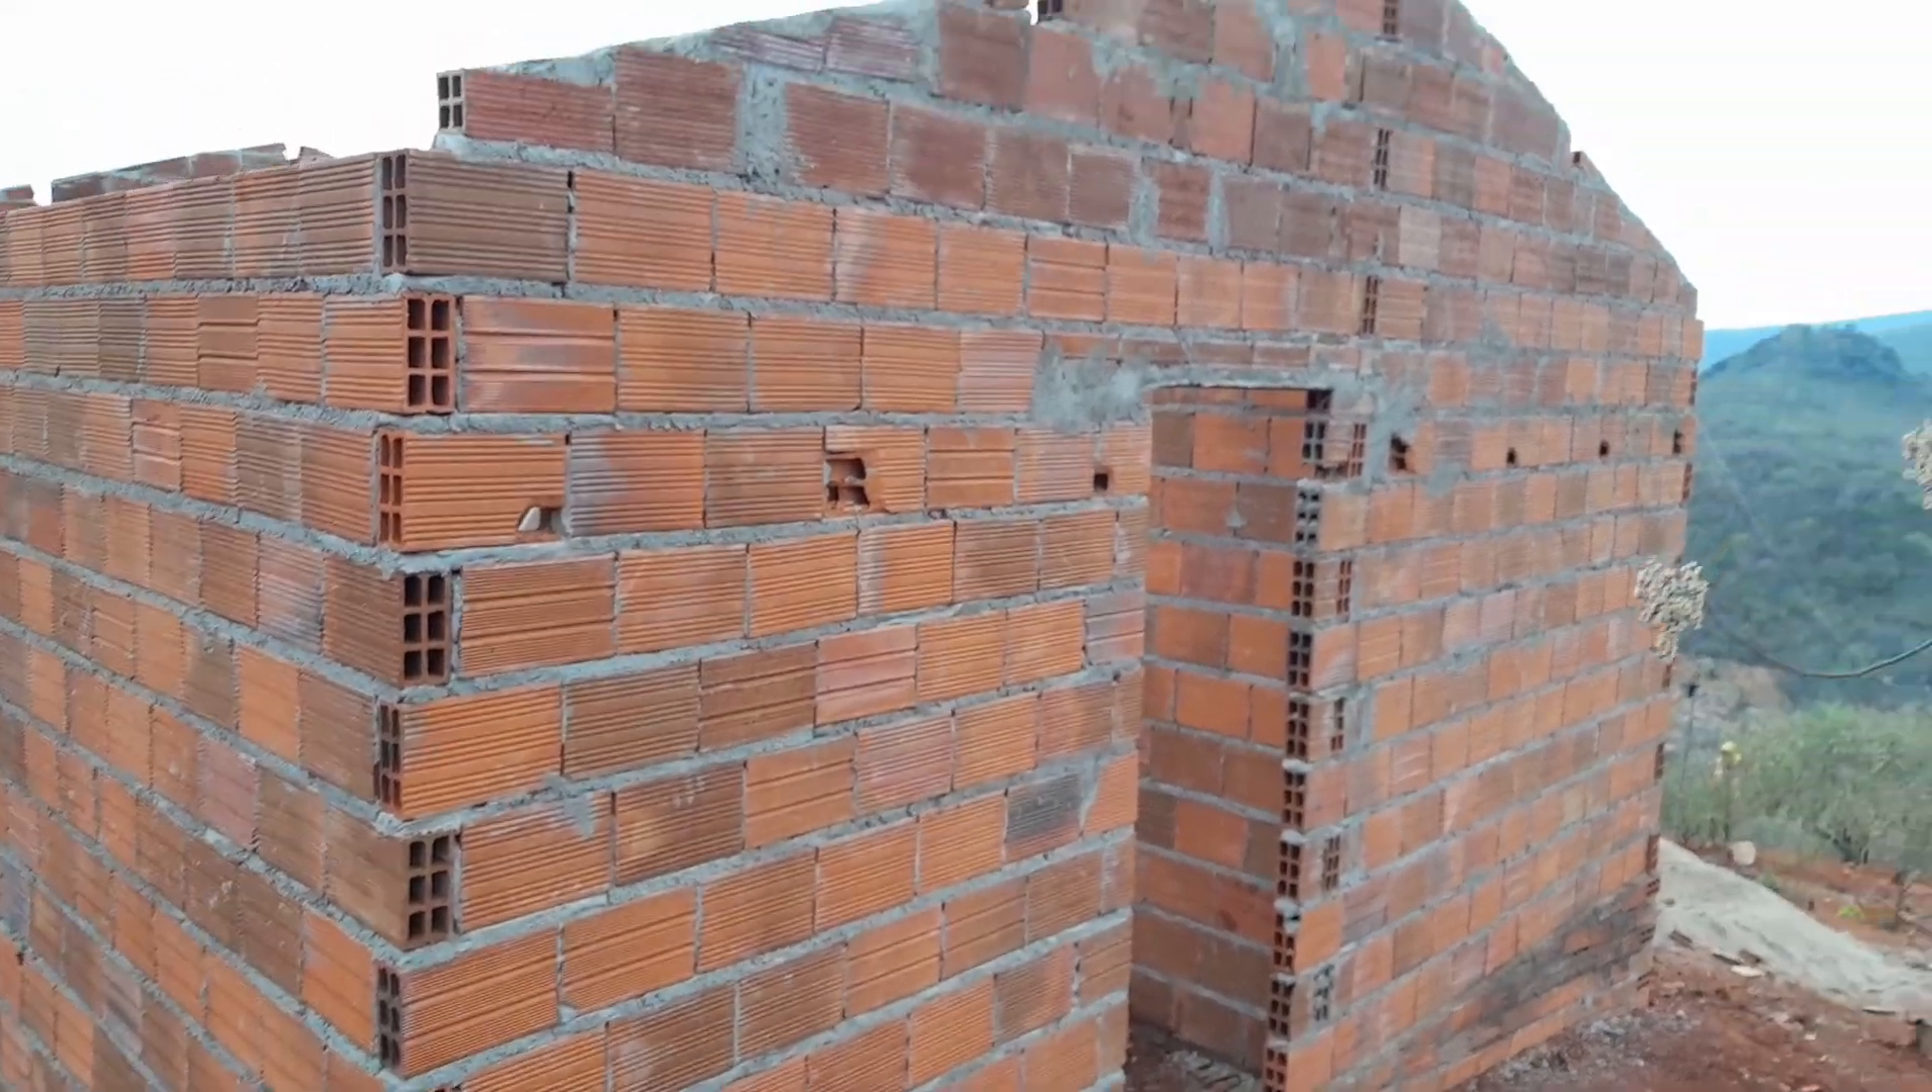Essa casa ficou grande Falta colocar o telhado O piso.